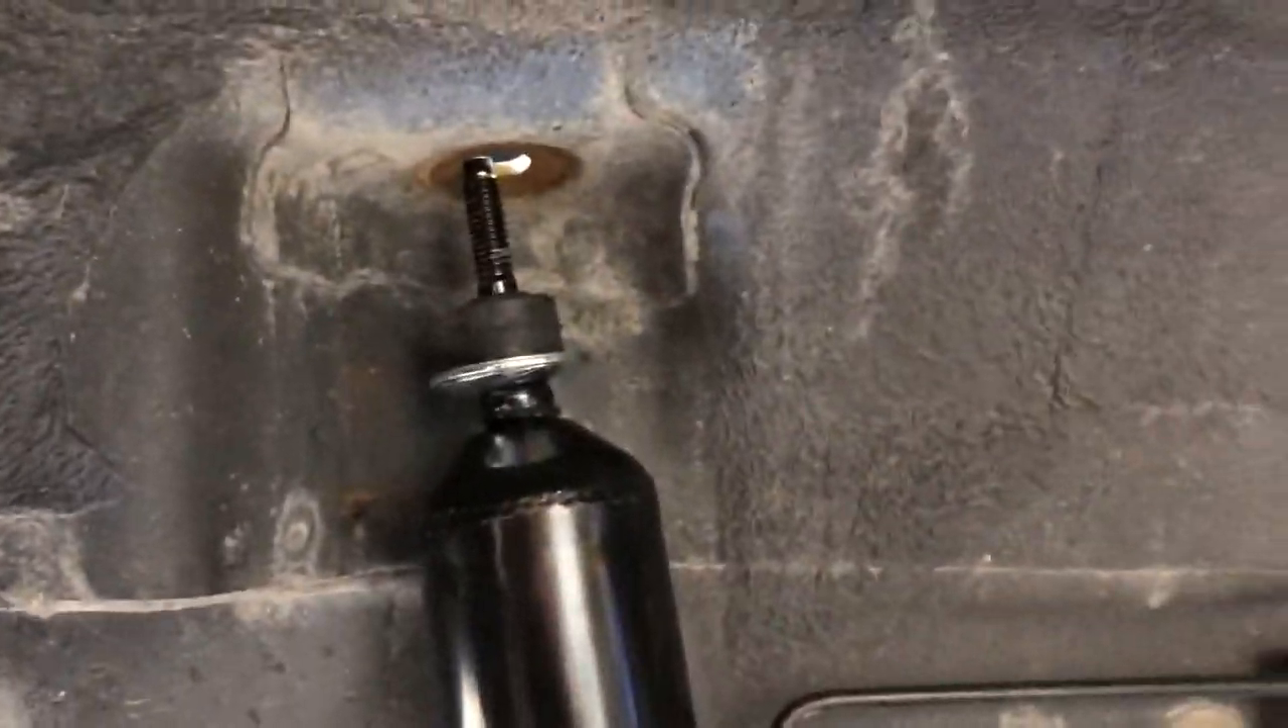And as you can see here with the suspension at full droop, the shock doesn't quite make it up into the hole here.